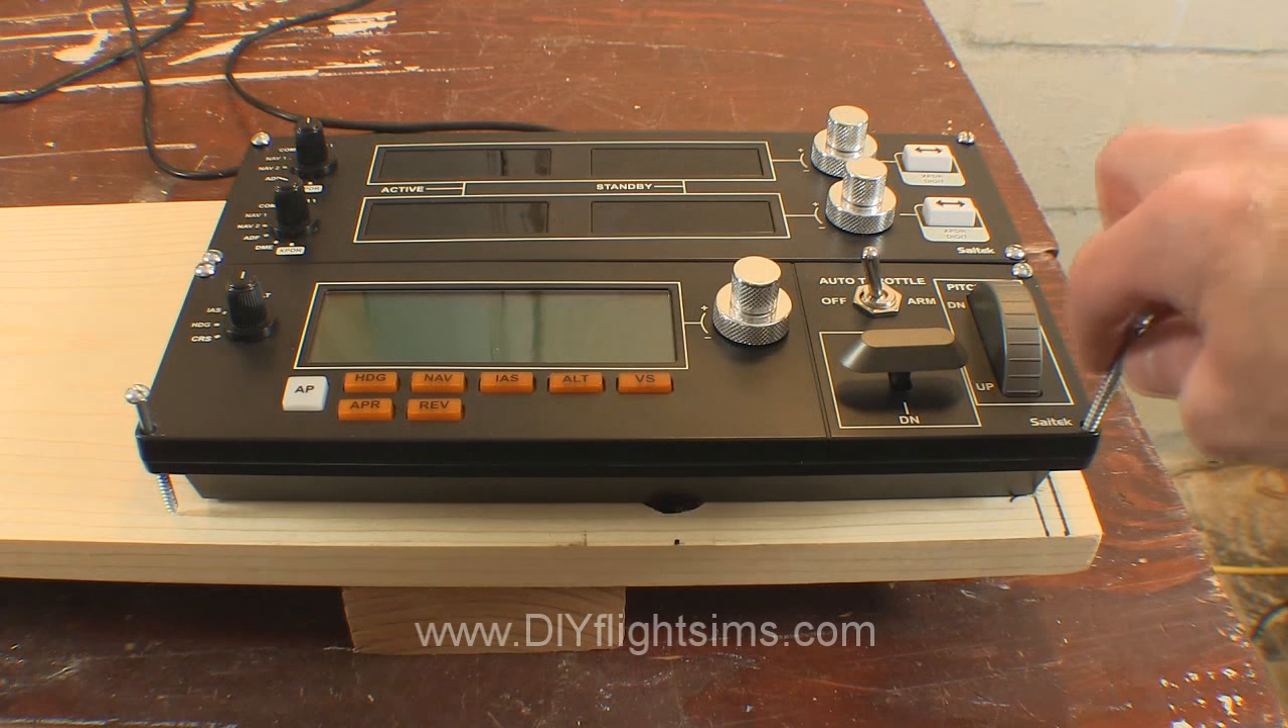The panel is right up against the edge of the switch panel above it.